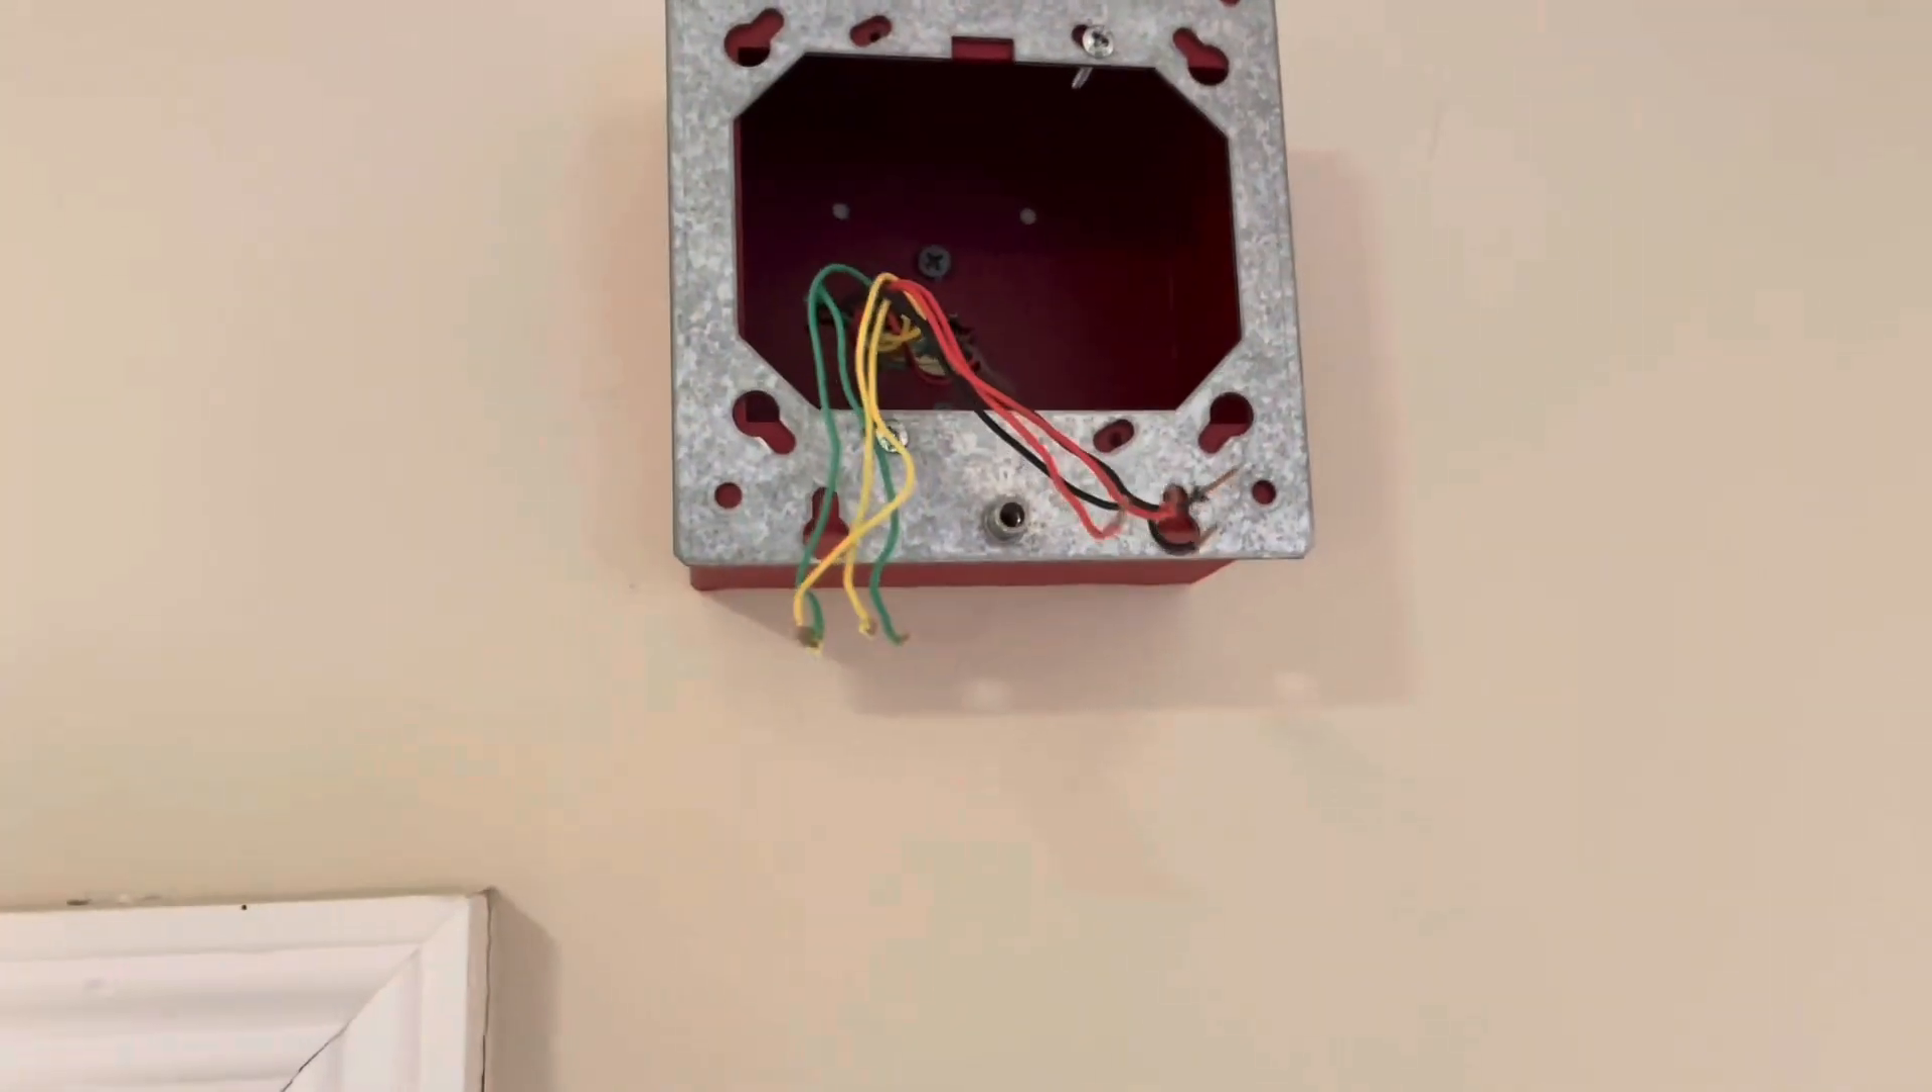So there we go the box is attached to the mounting.